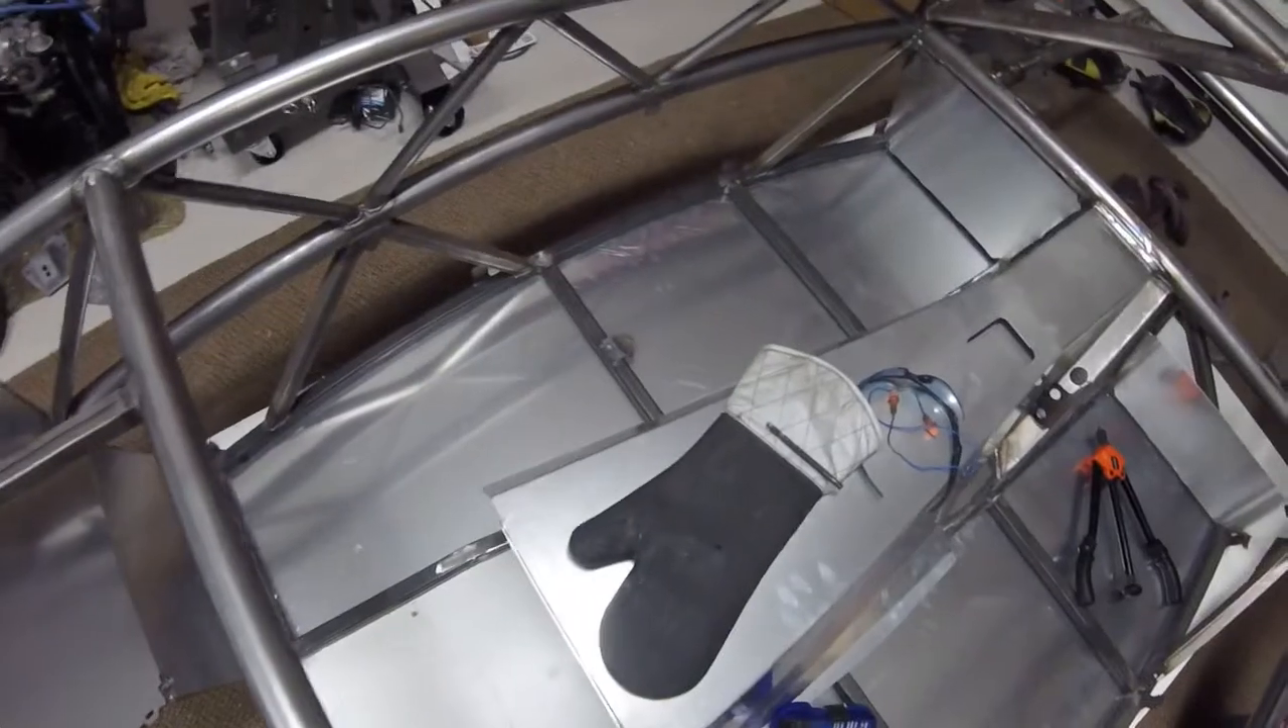So um here's a picture of the floors installed with the frame flipped back over.